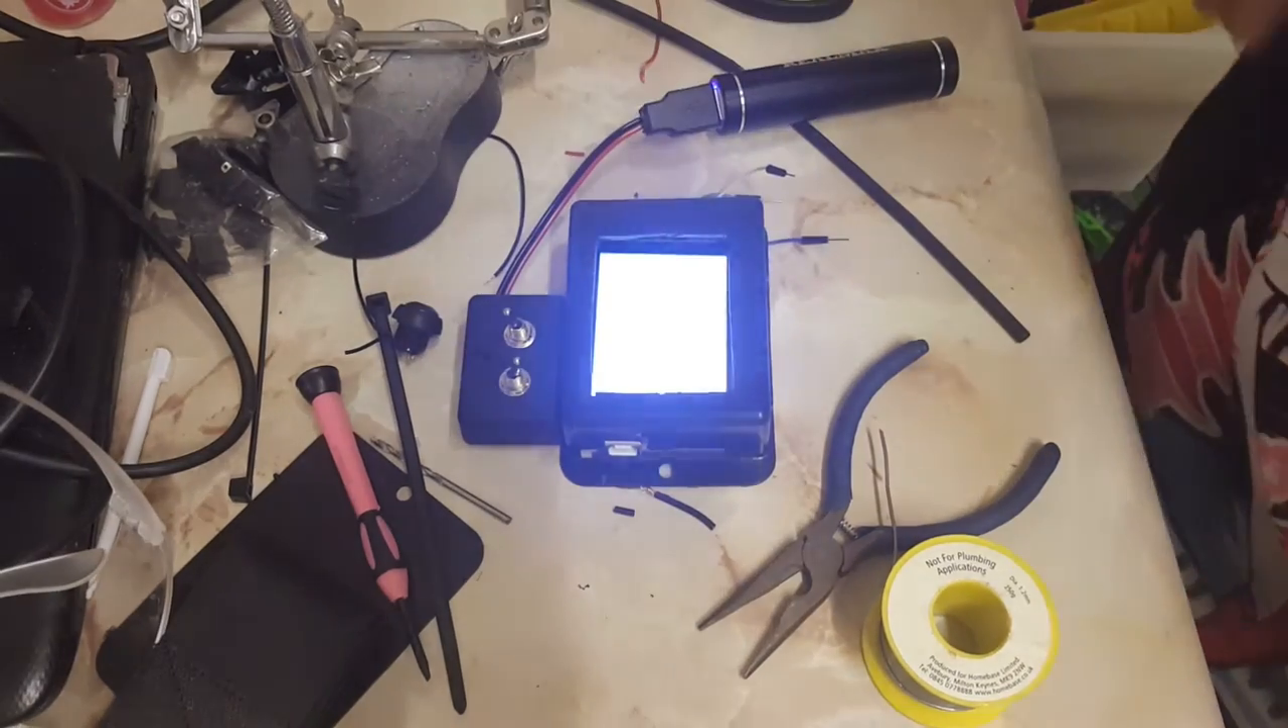The first set of wires are connected up so we now have power to the unit.